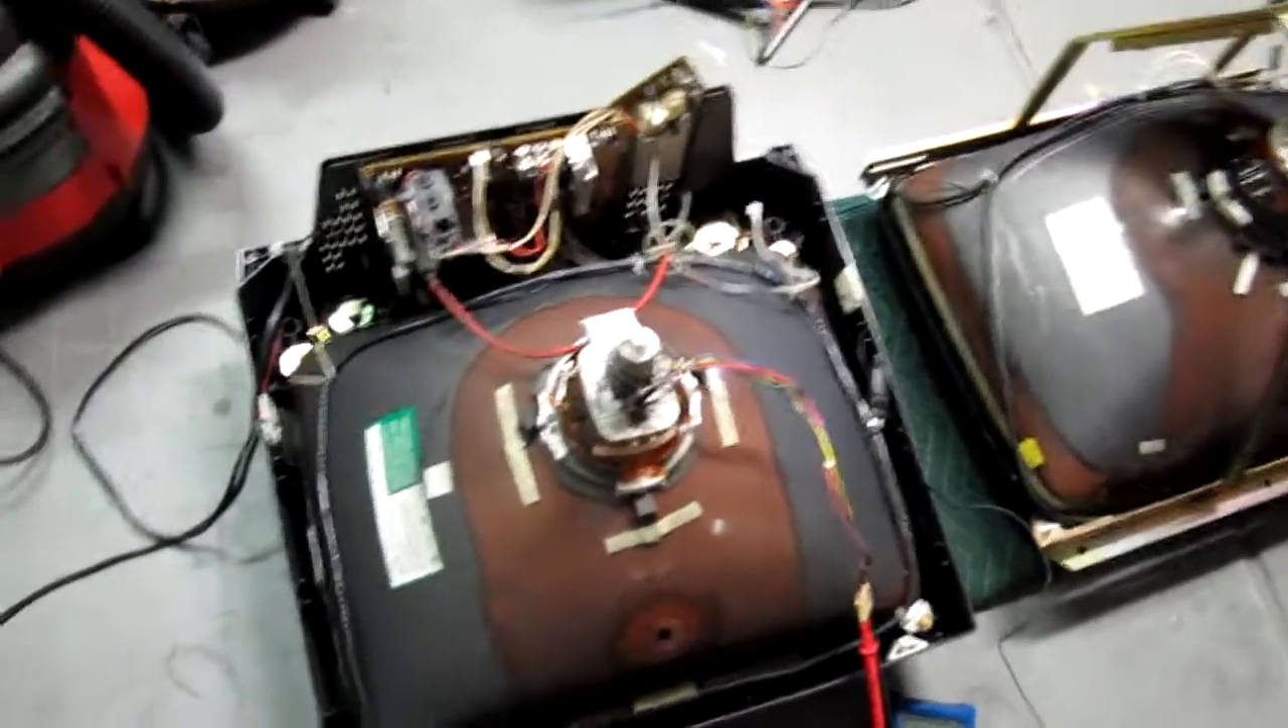So this is the TV and the monitor placed face down onto the moving blanket, and I've taken off the back of the case.